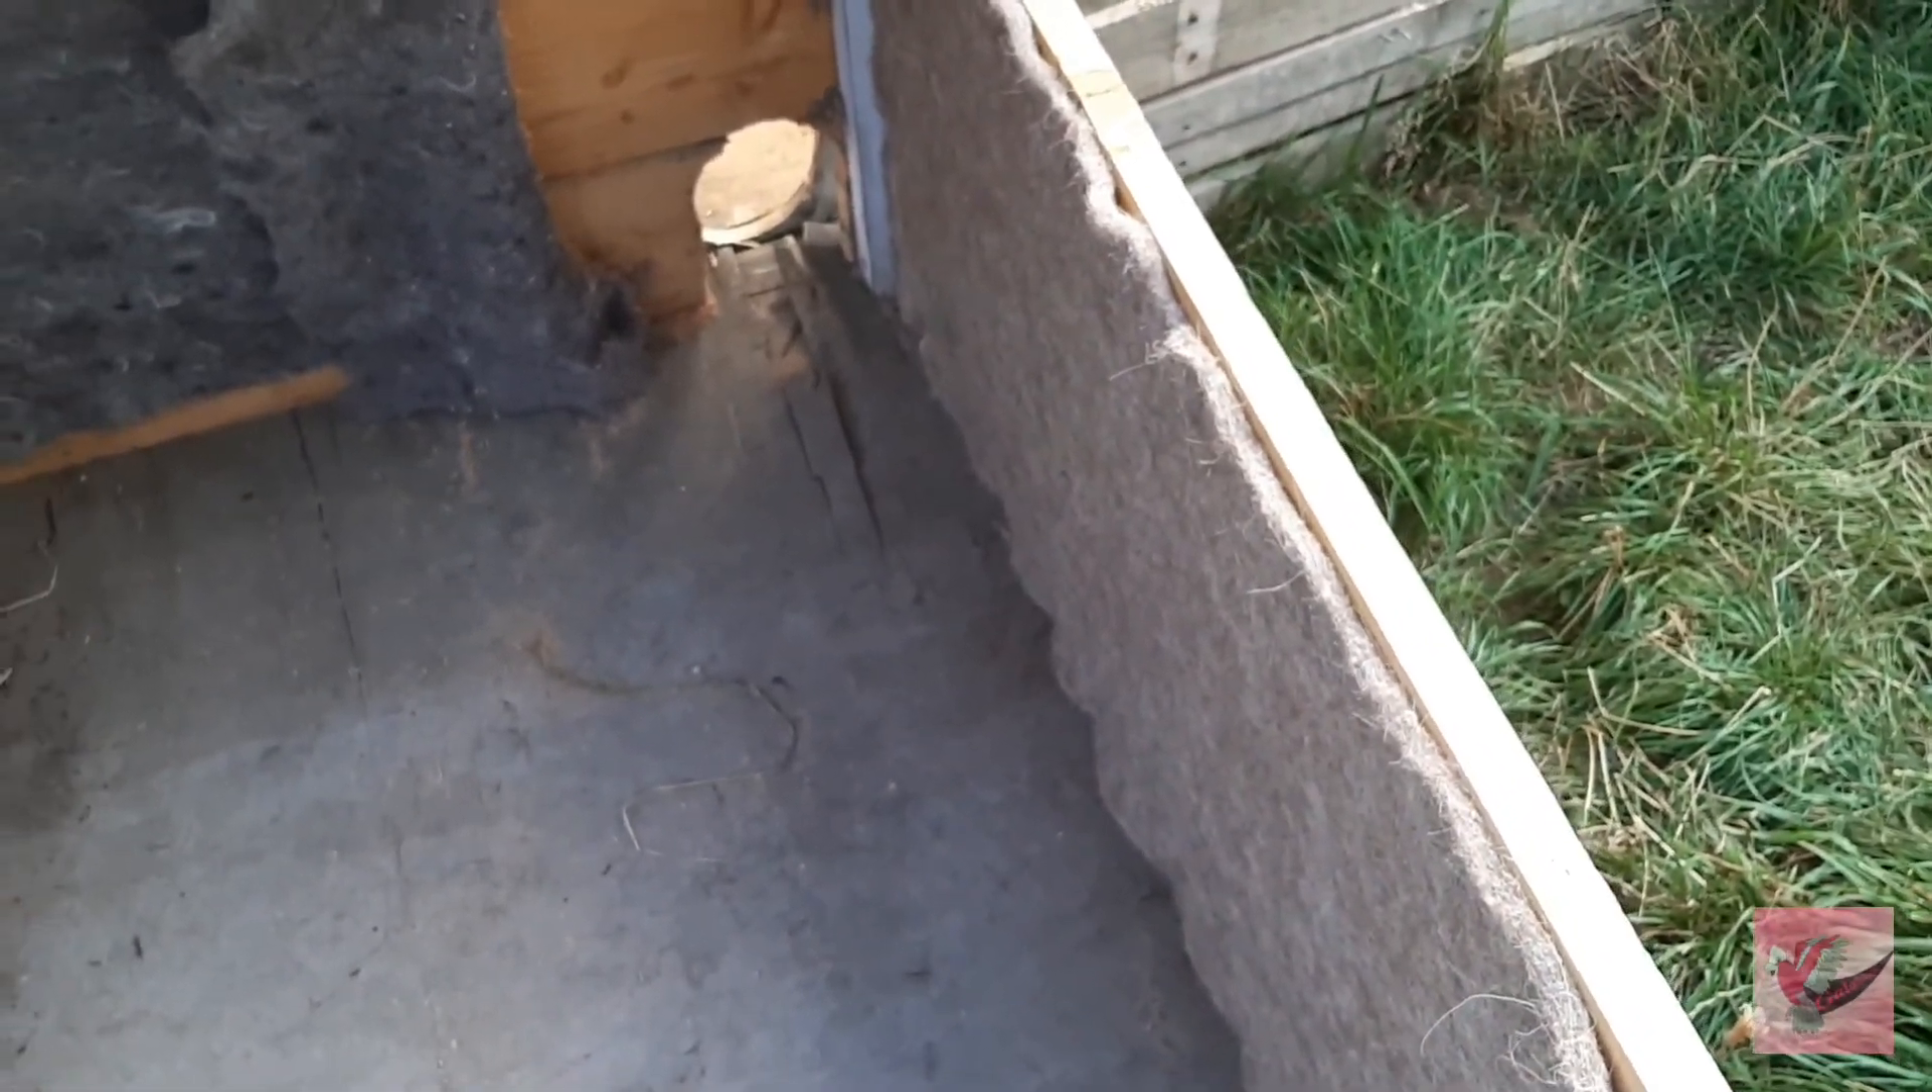But it opens very nicely as you can see the three support beams and we have started insulating the inside with those insulated lining that is safe for the animals.